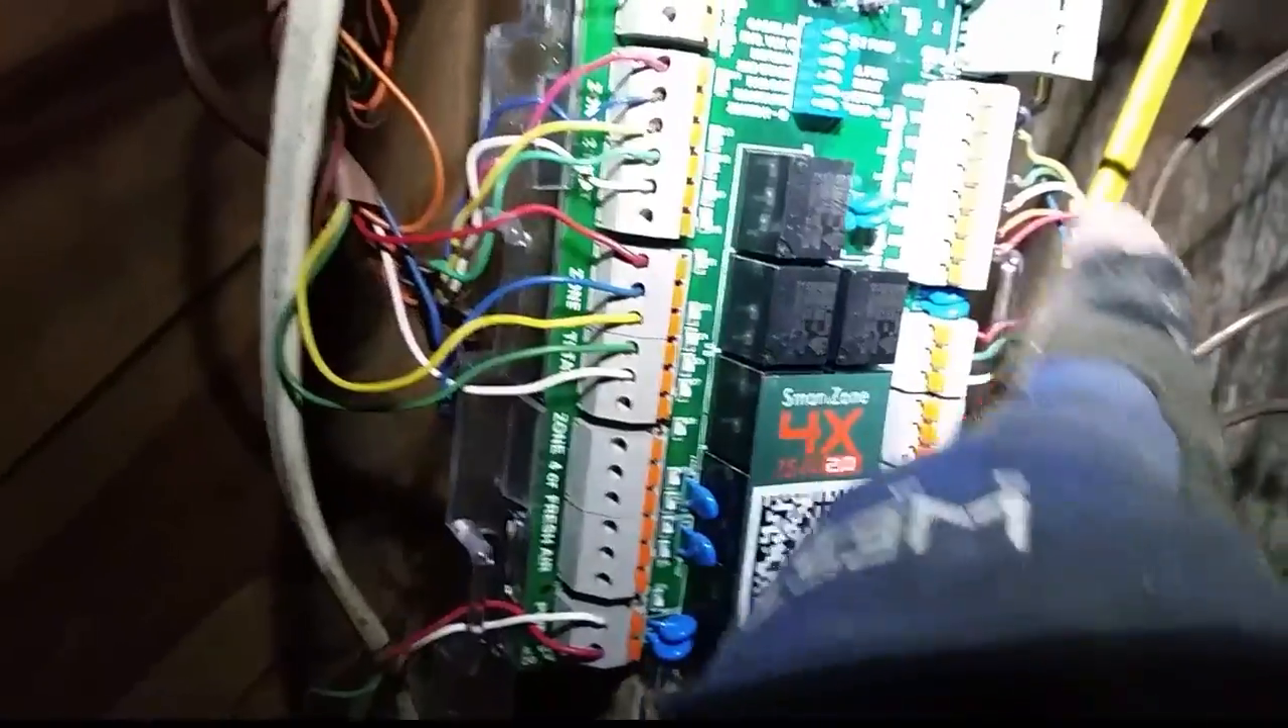Alright guys we have our zone board all wired up.